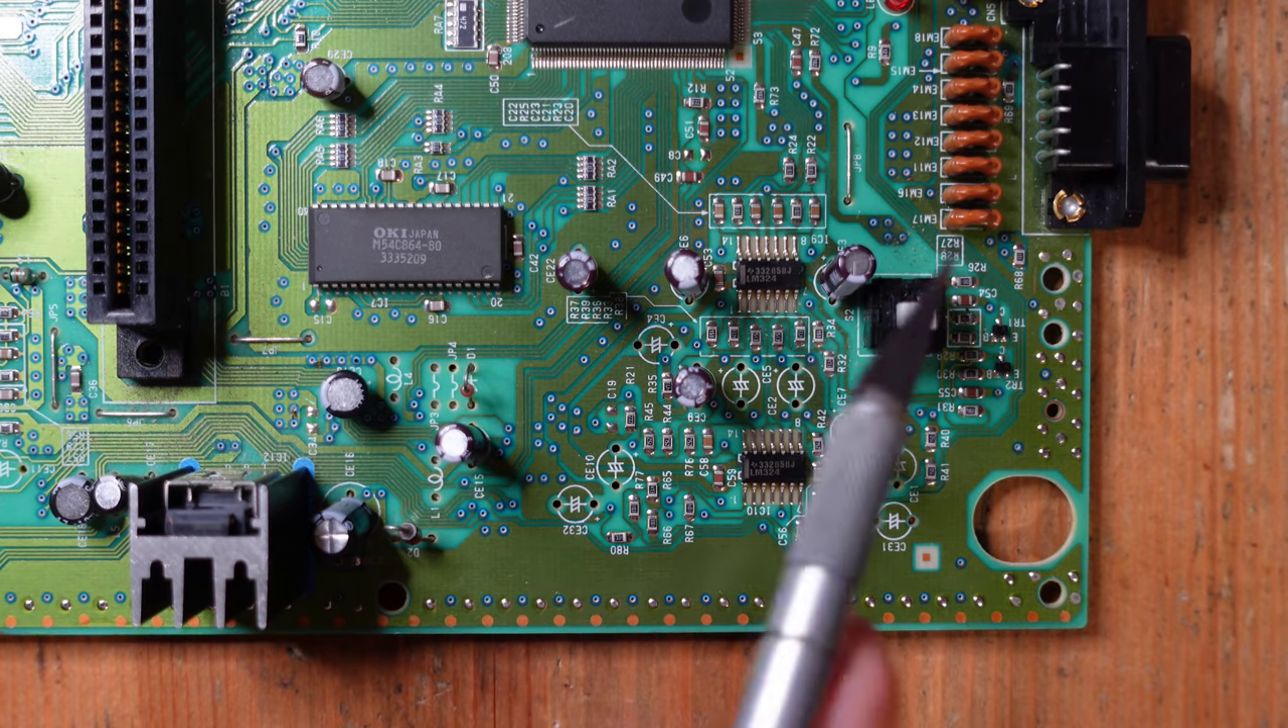You will notice in this section of the board that there's about eight or so capacitors that i didn't bother to replace.